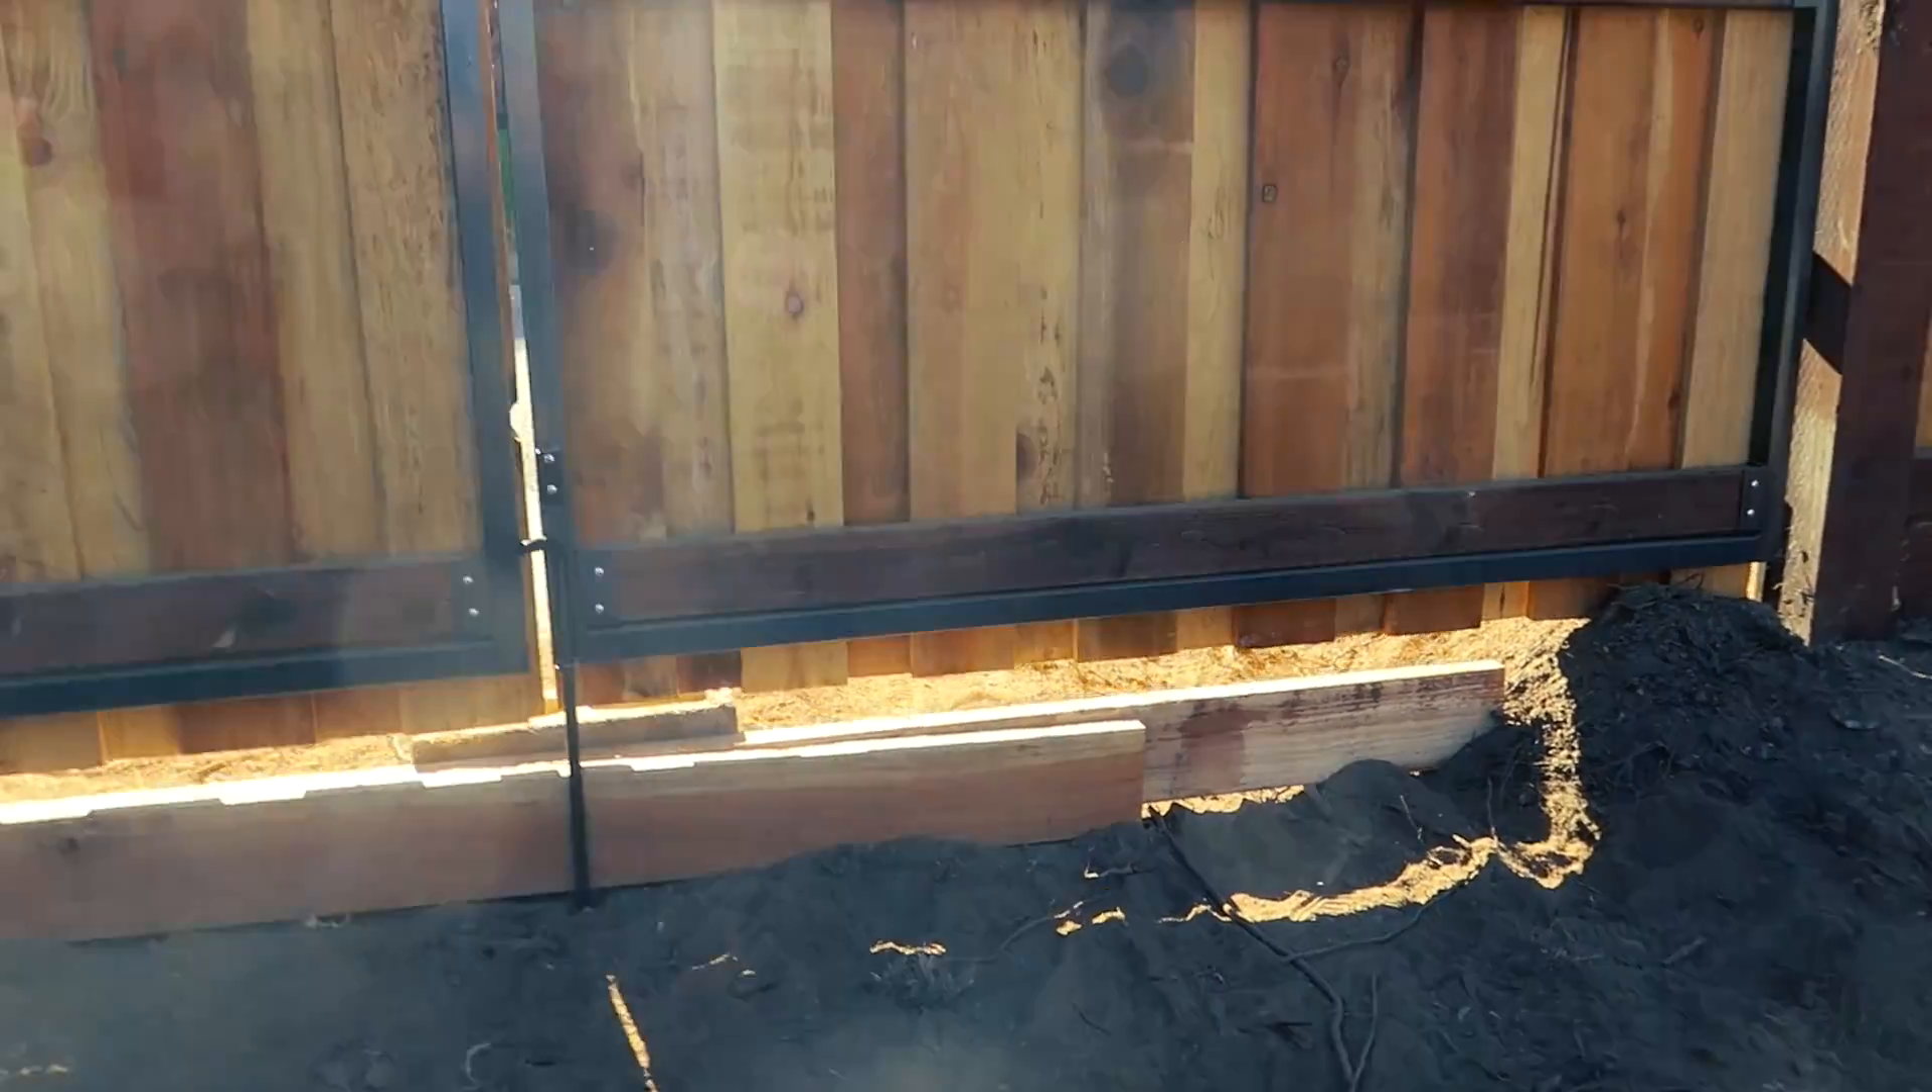And then also you can see that fence, that used to touch the ground. And you can see how much of a gap. There's almost about a foot under there now.